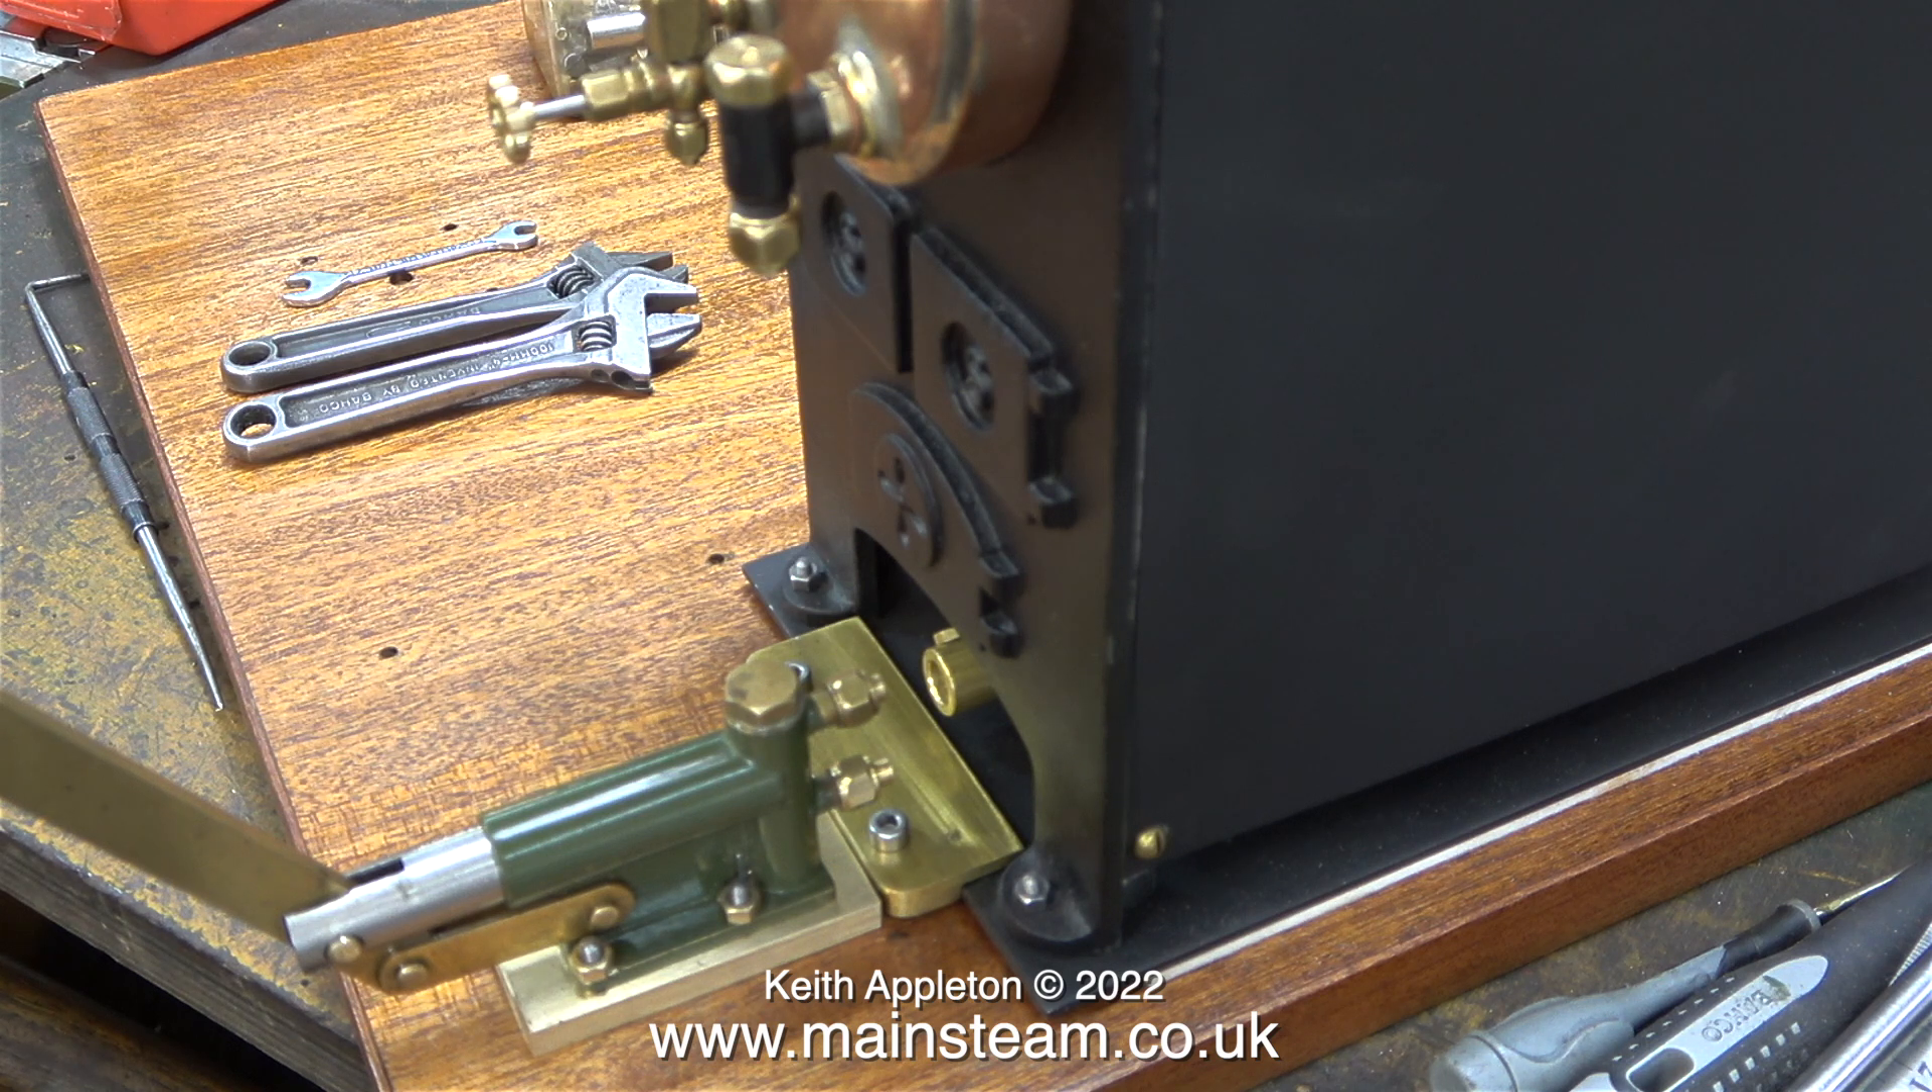A roughly made brass block like this just doesn't look right it needs cutting to be exactly the same size as the base of the pump then the entire pump unit including its base will look much better.